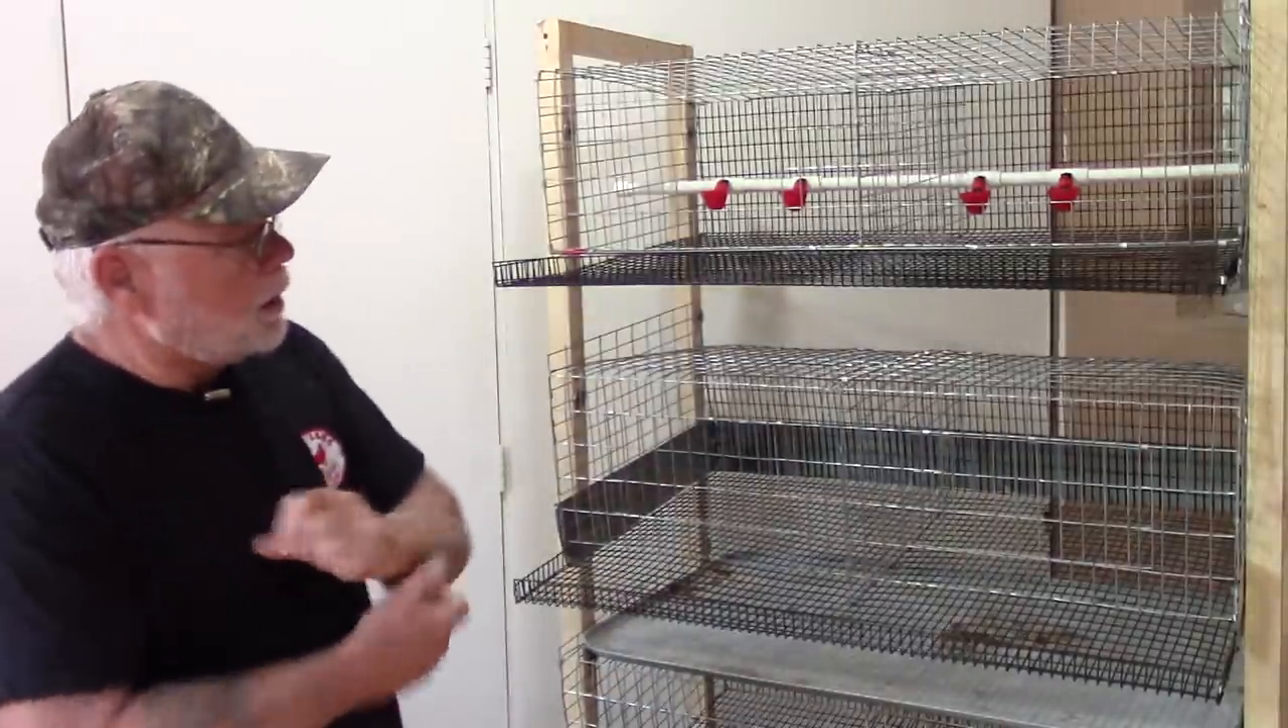I went ahead and mounted the cages in this temporary rack system that I built.